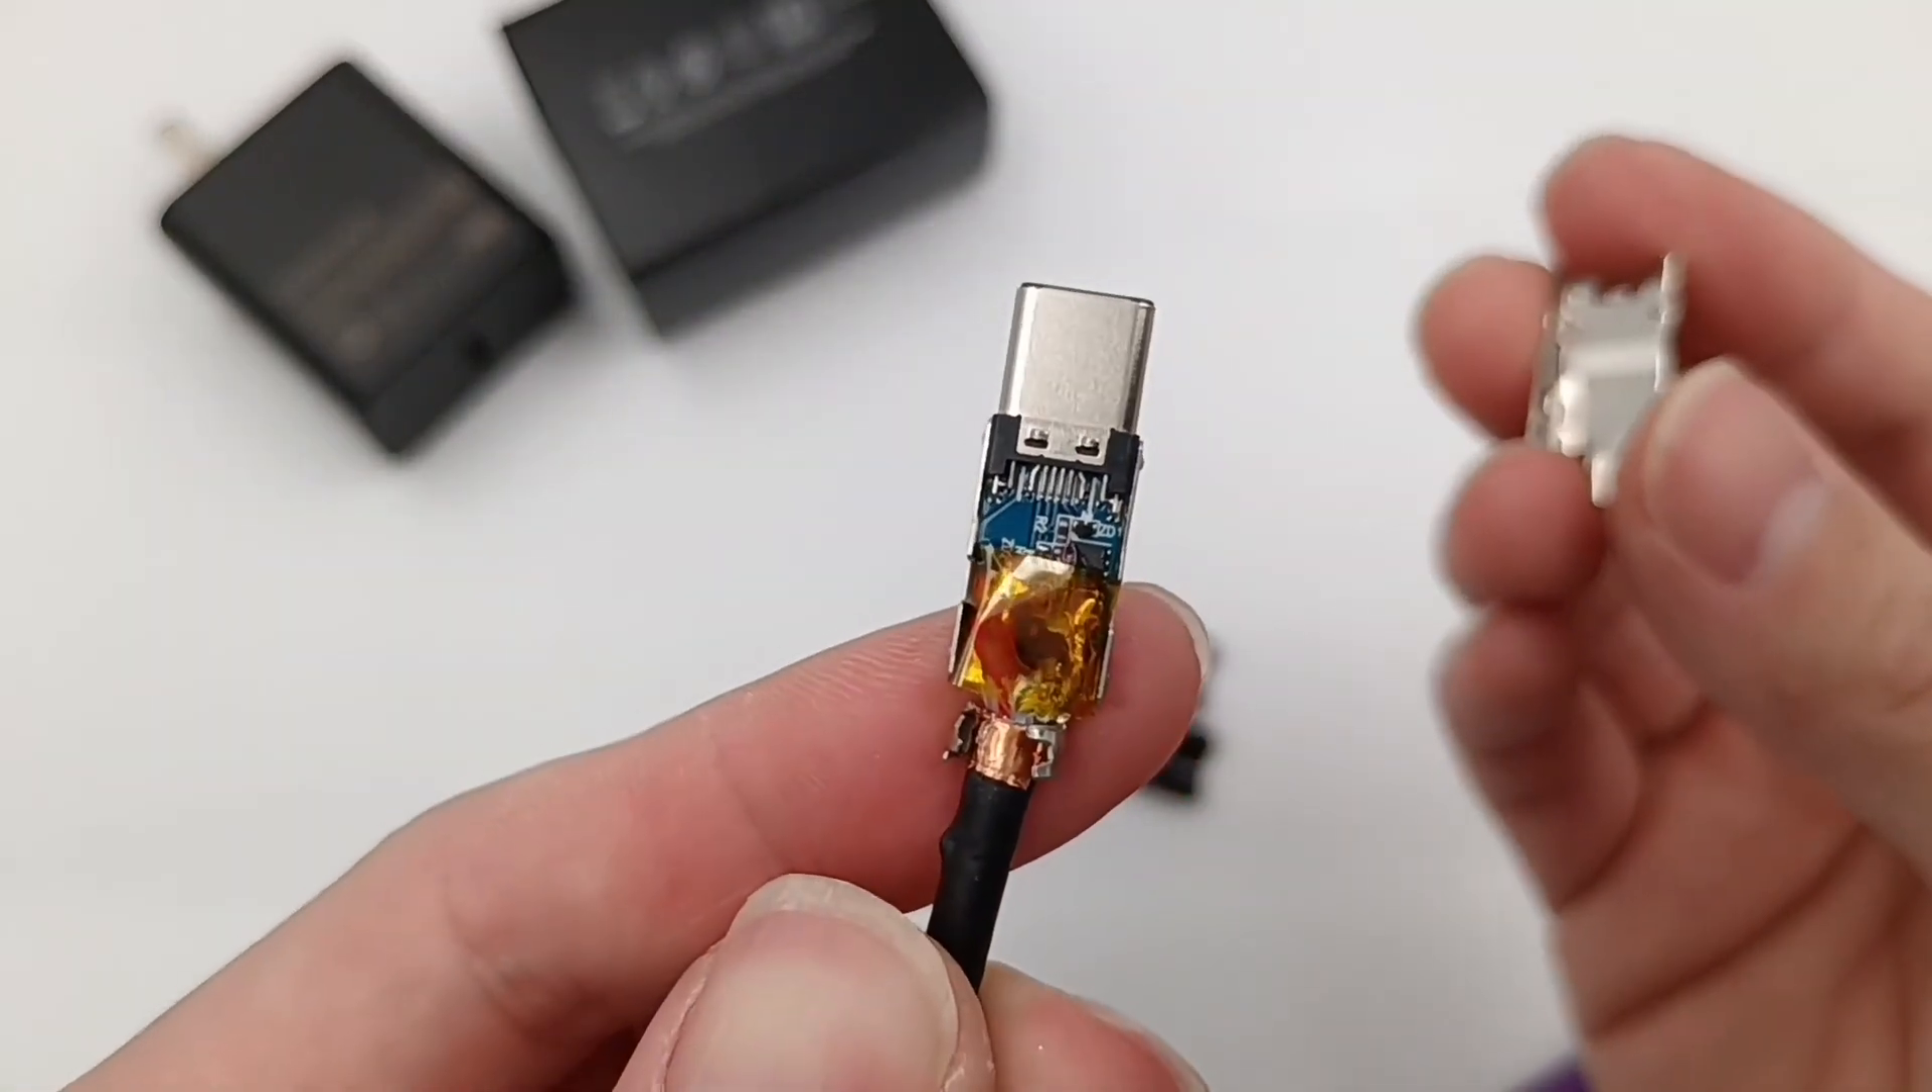And the junction is wrapped with heat-resistant tape for insulation.